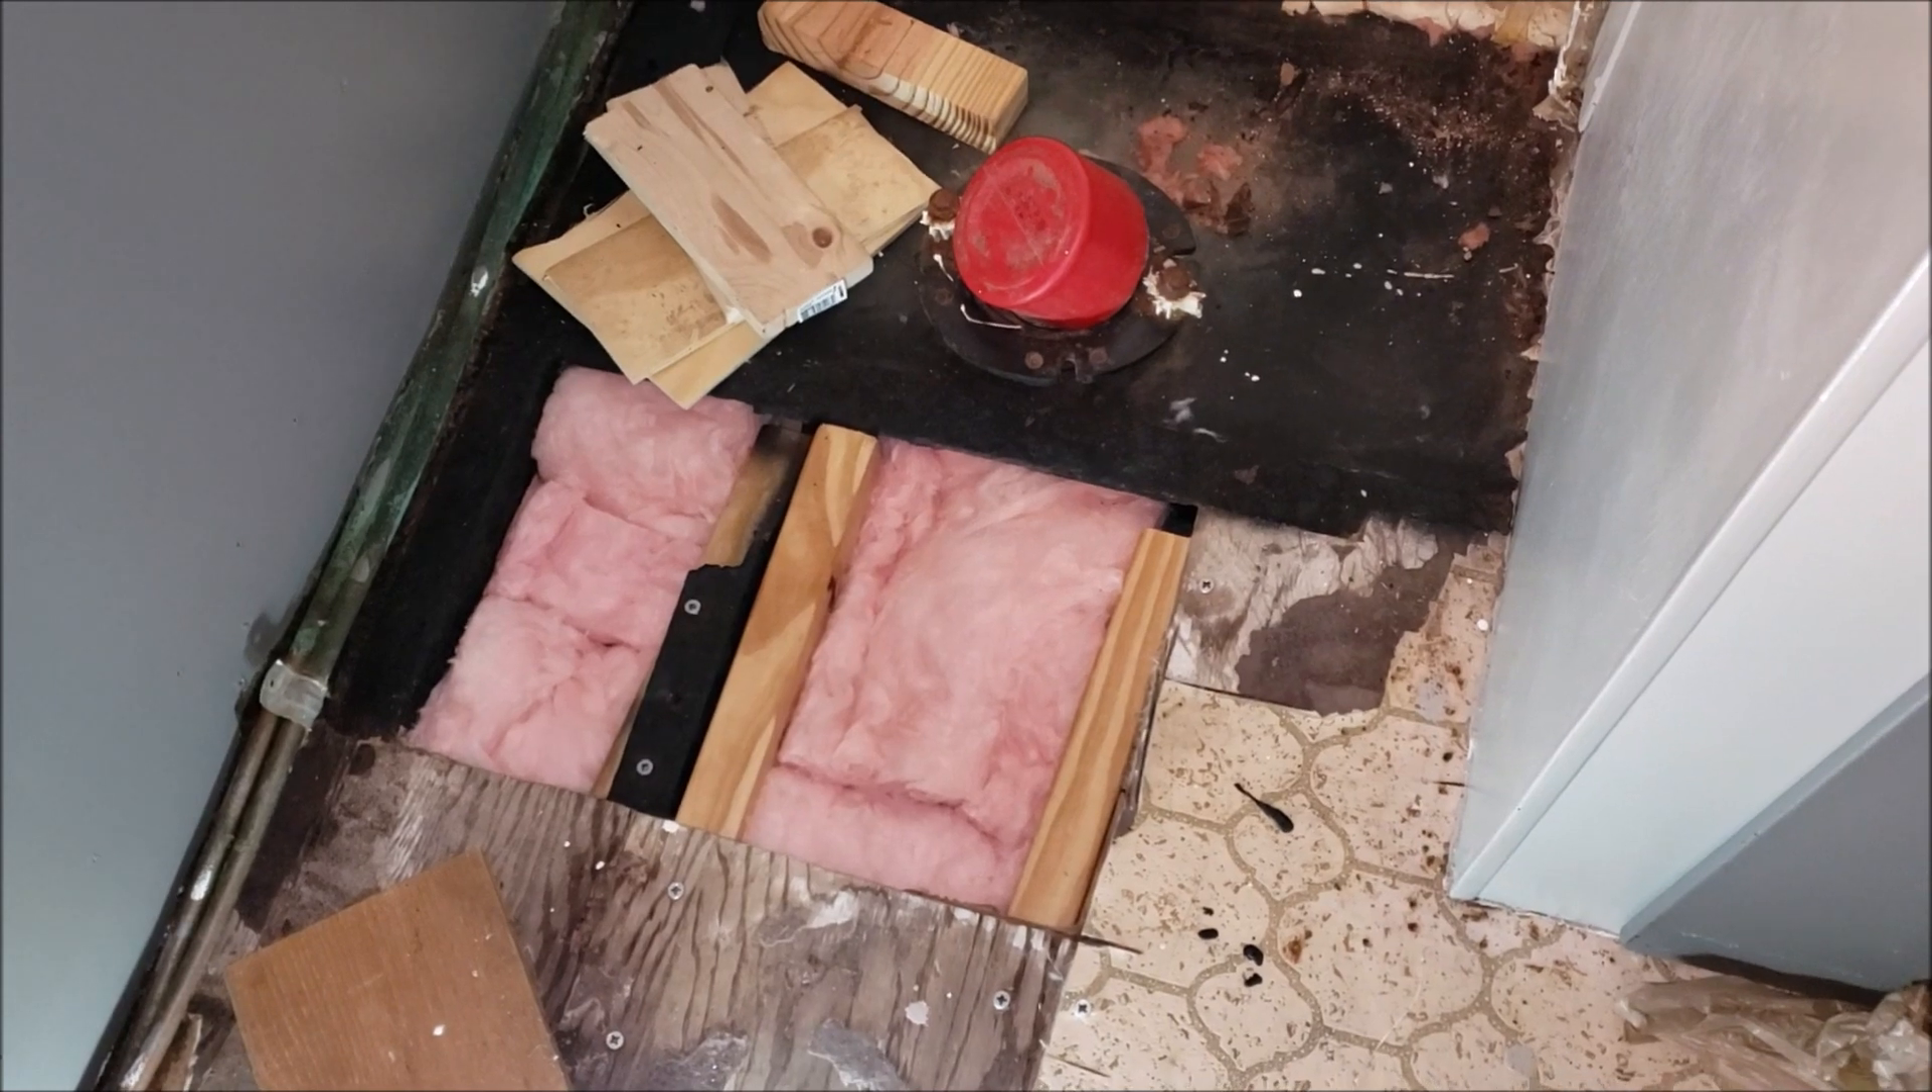Alrighty so my braces are in my insulation is in and I am done with this phase of it.